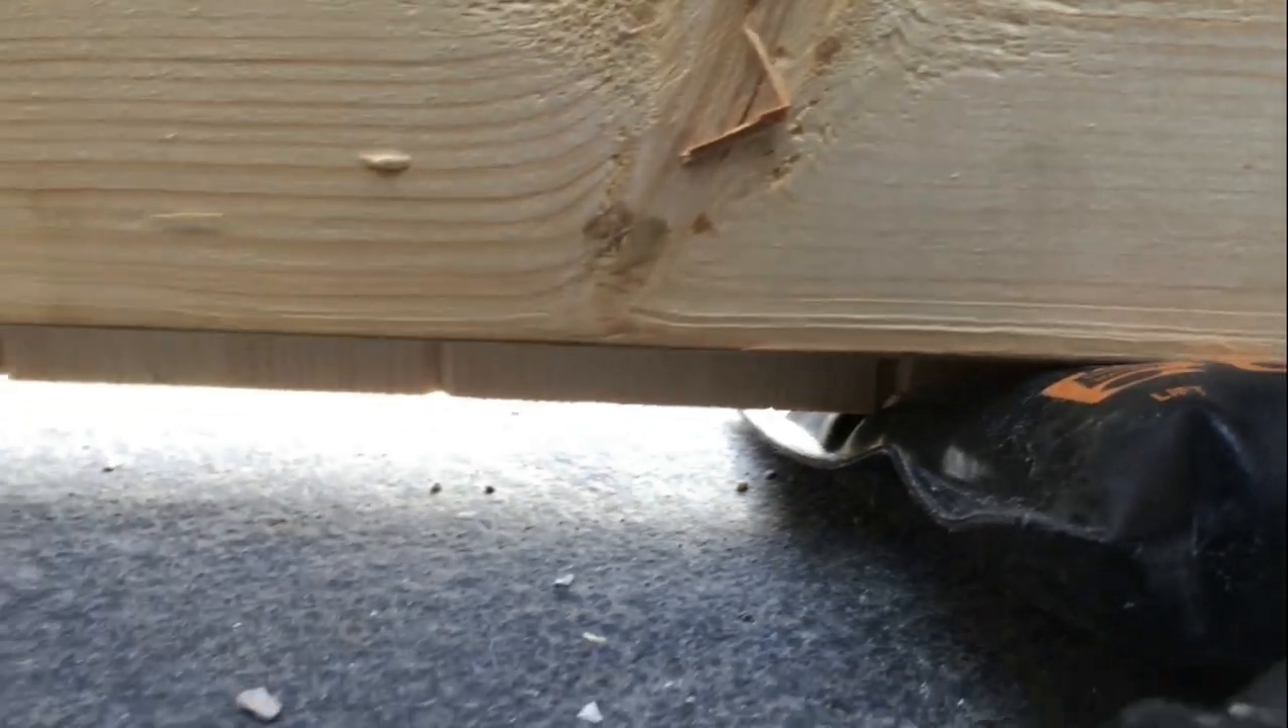You can see the bag there and see the gap under the gate. It's a little bit high so it needs to come down a little bit.